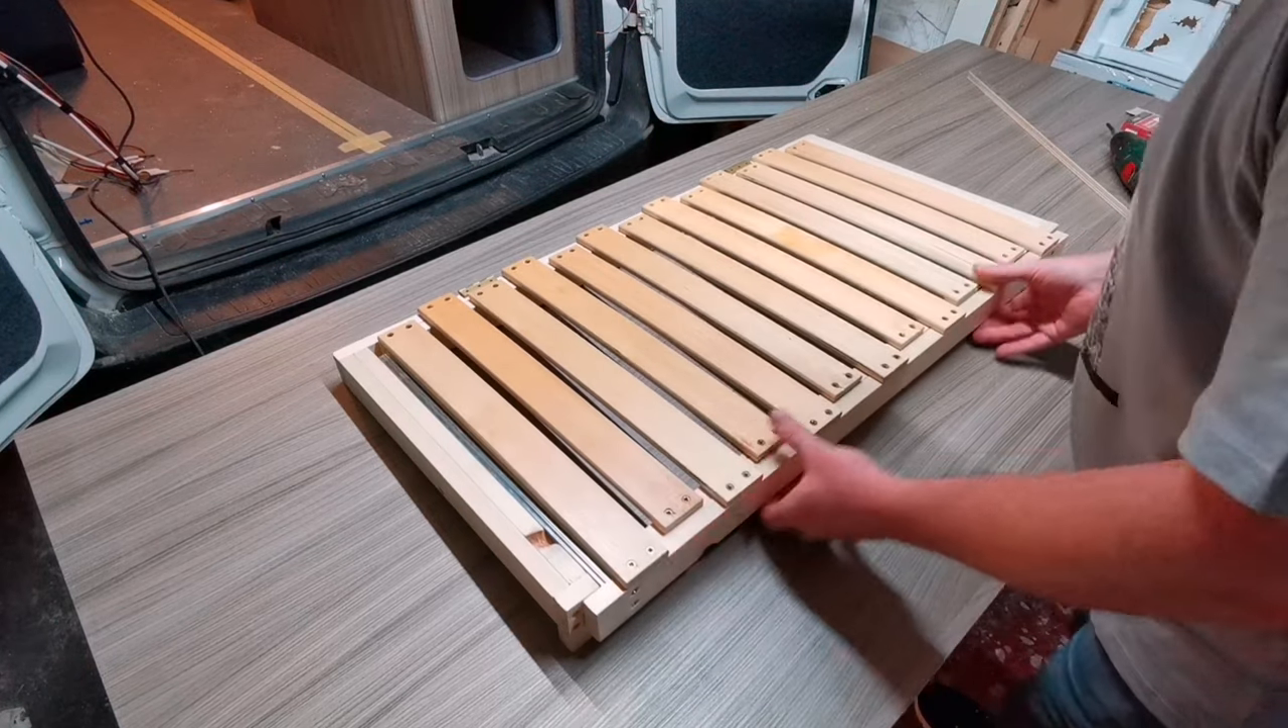Right okay so we've got all the slats back on.